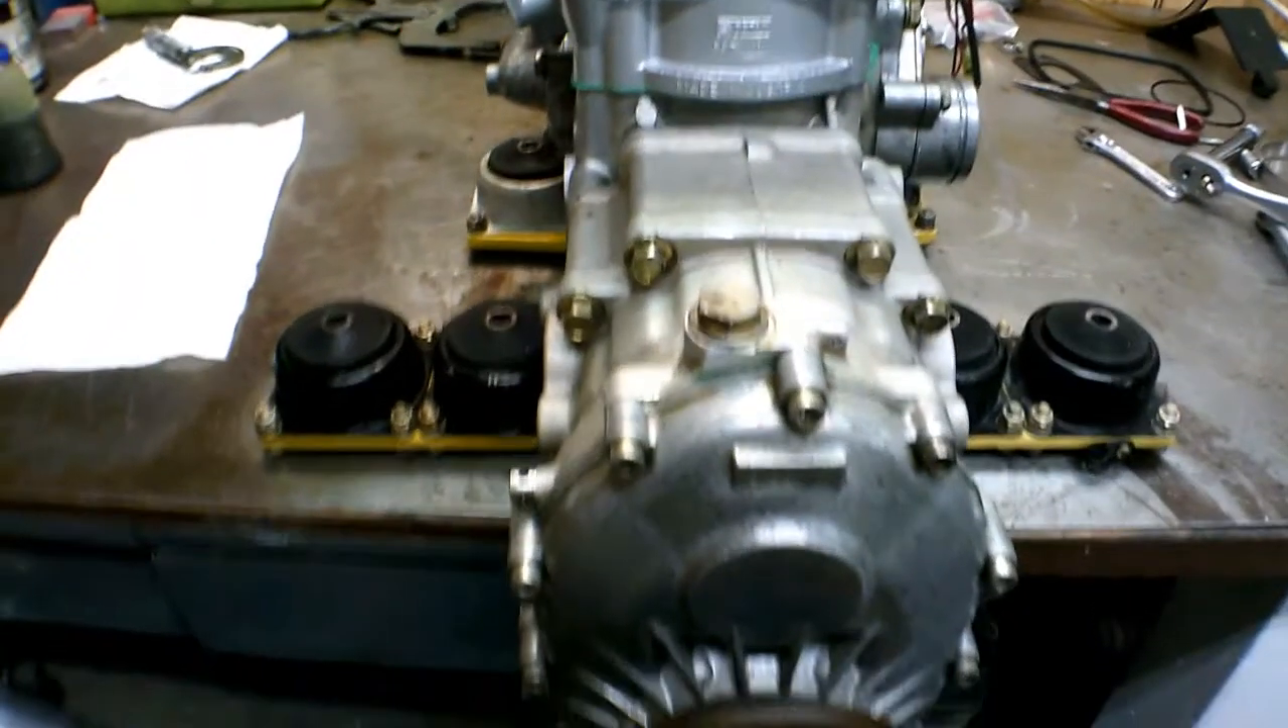The motor mounts are on there and it's pretty much ready to put back in the plane.